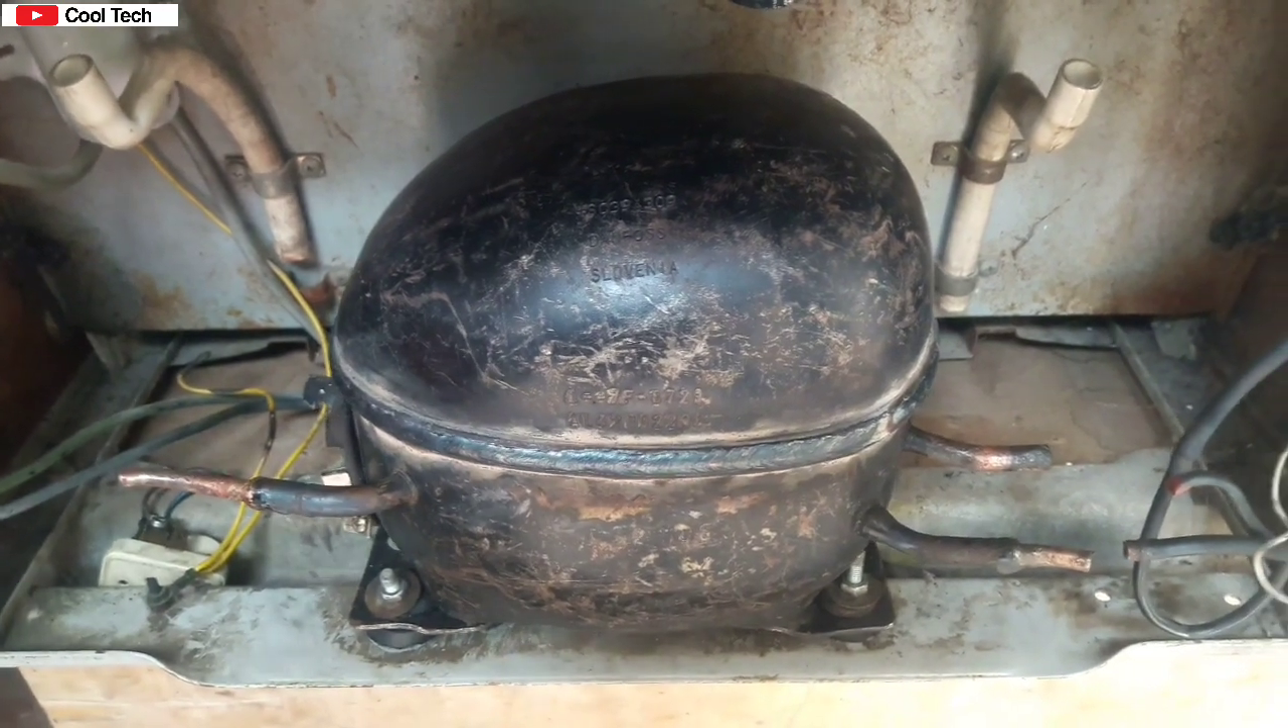آپ دیکھ سکتے ہیں کہ ہم نے کمپریسر کو اس میں فٹ کر لیا ہے۔